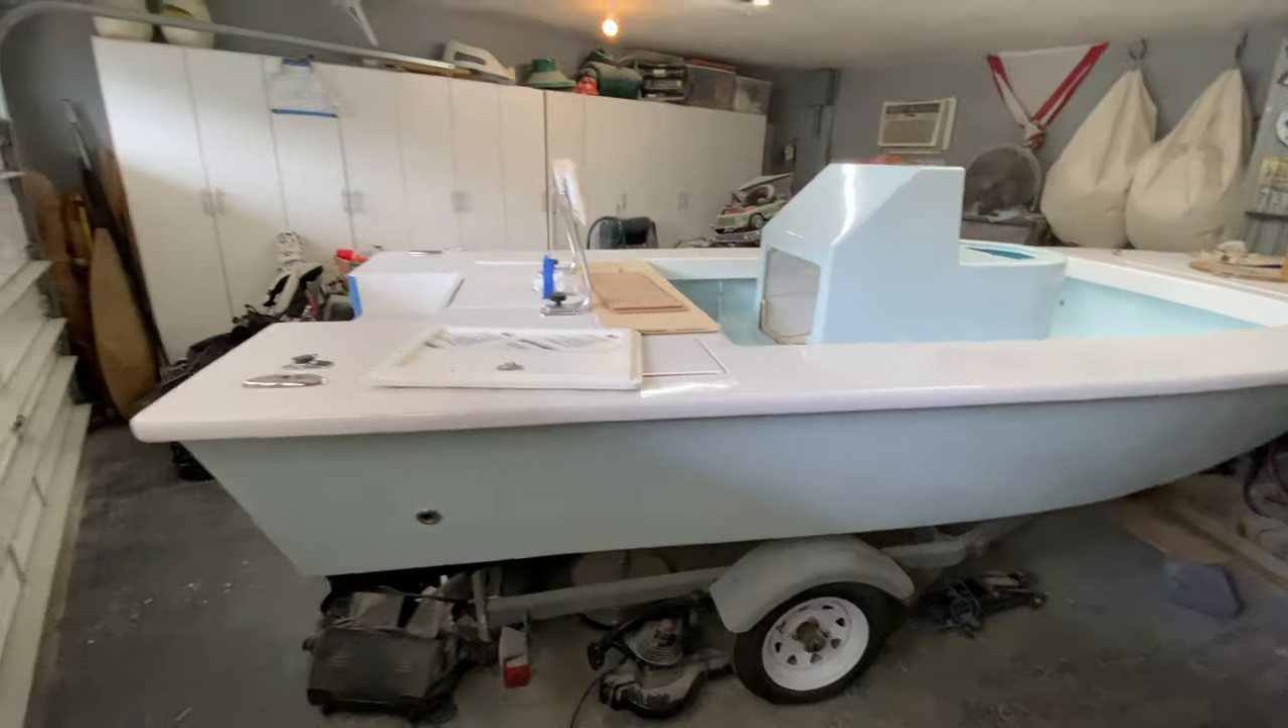I gotta put the rubber rail on still so there's a couple more things to do but she's water ready.